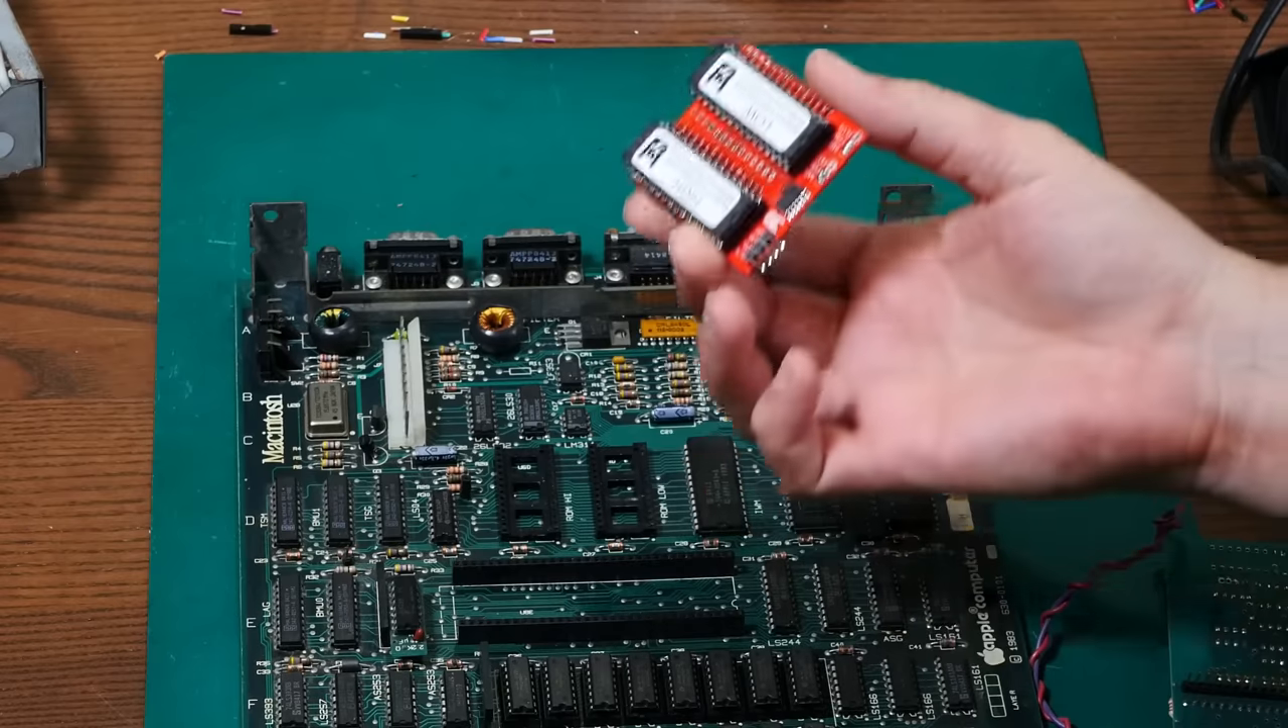Okay, so here is the nicely assembled Rominator. And, yeah, it came out great, I think.